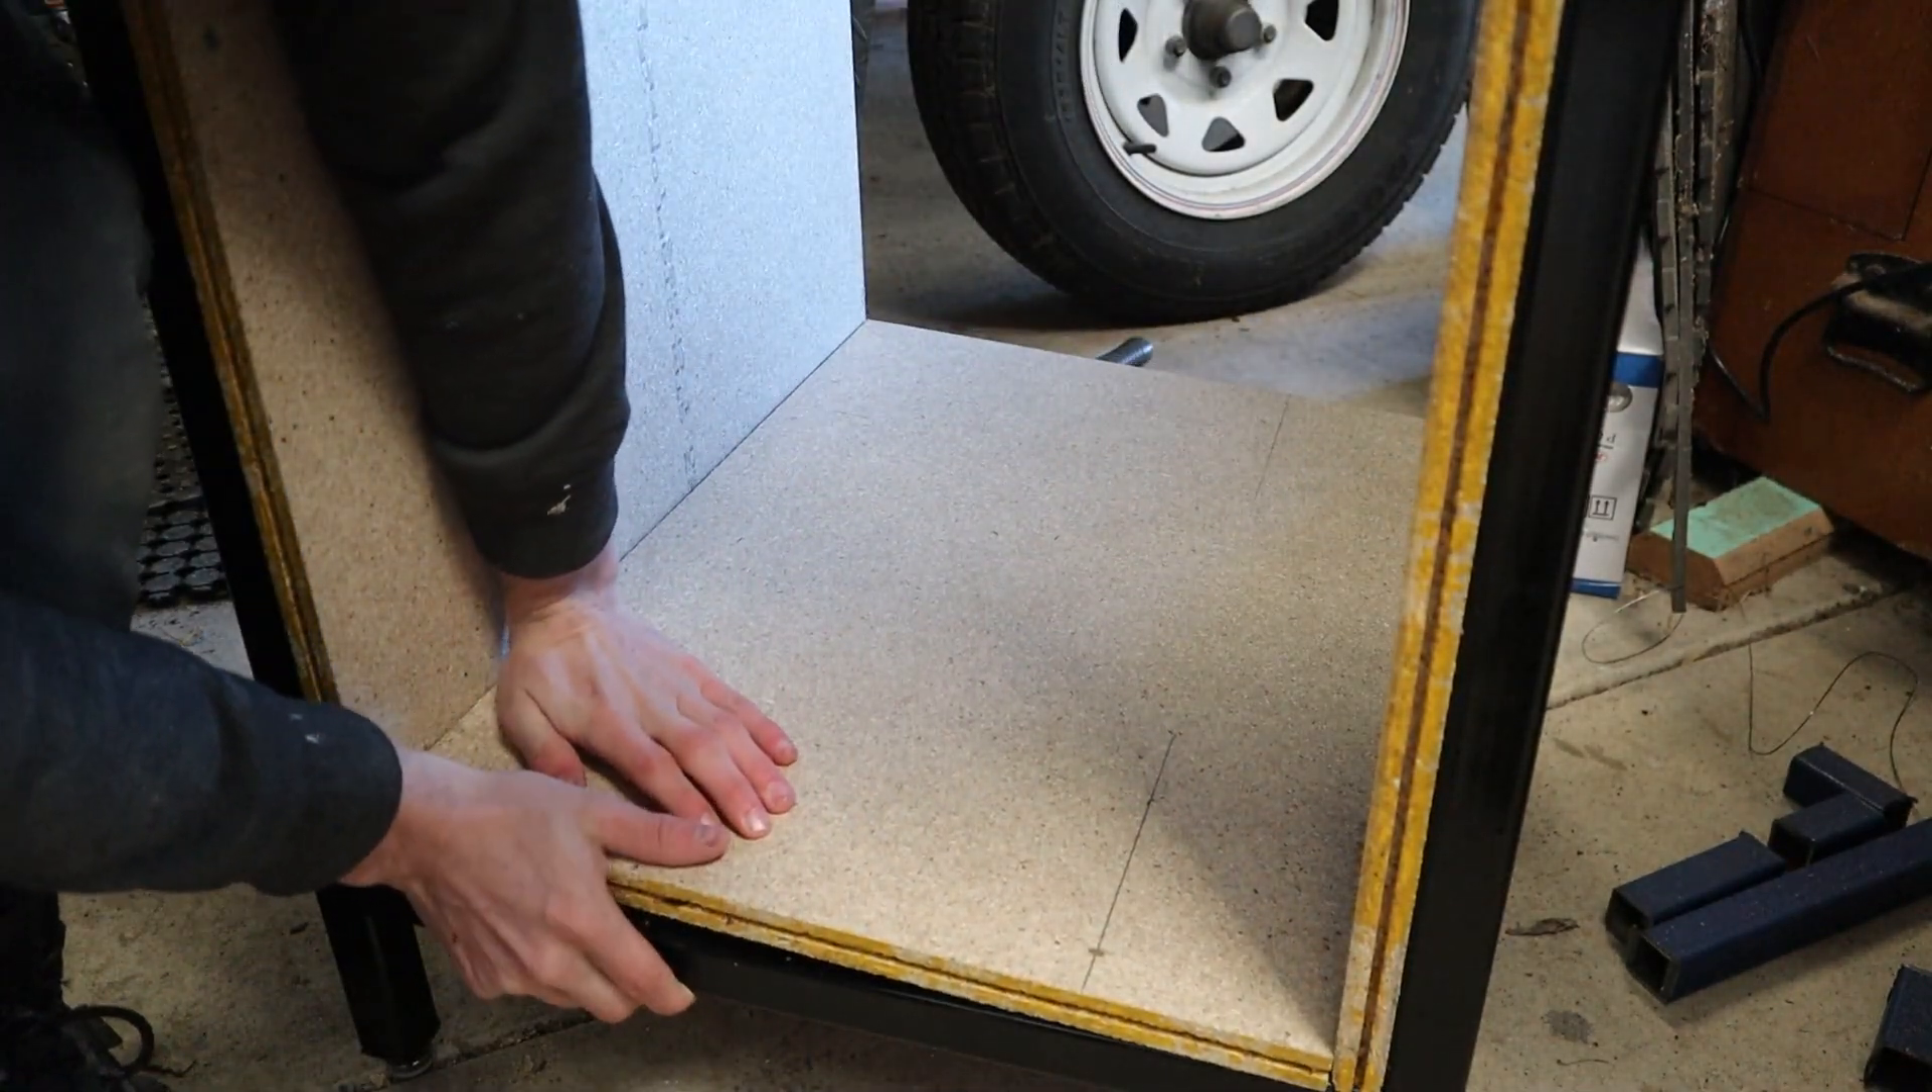The sides are attached and the floor slid in perfectly I might add.